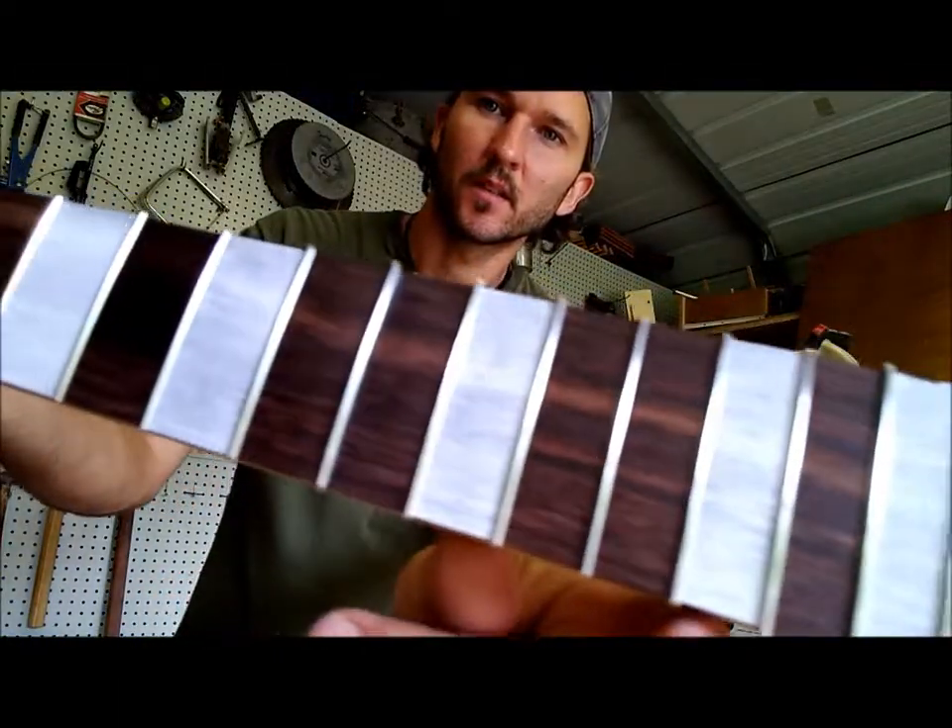All right, guys, that's got the frets in. As you can see, it turned out pretty good.